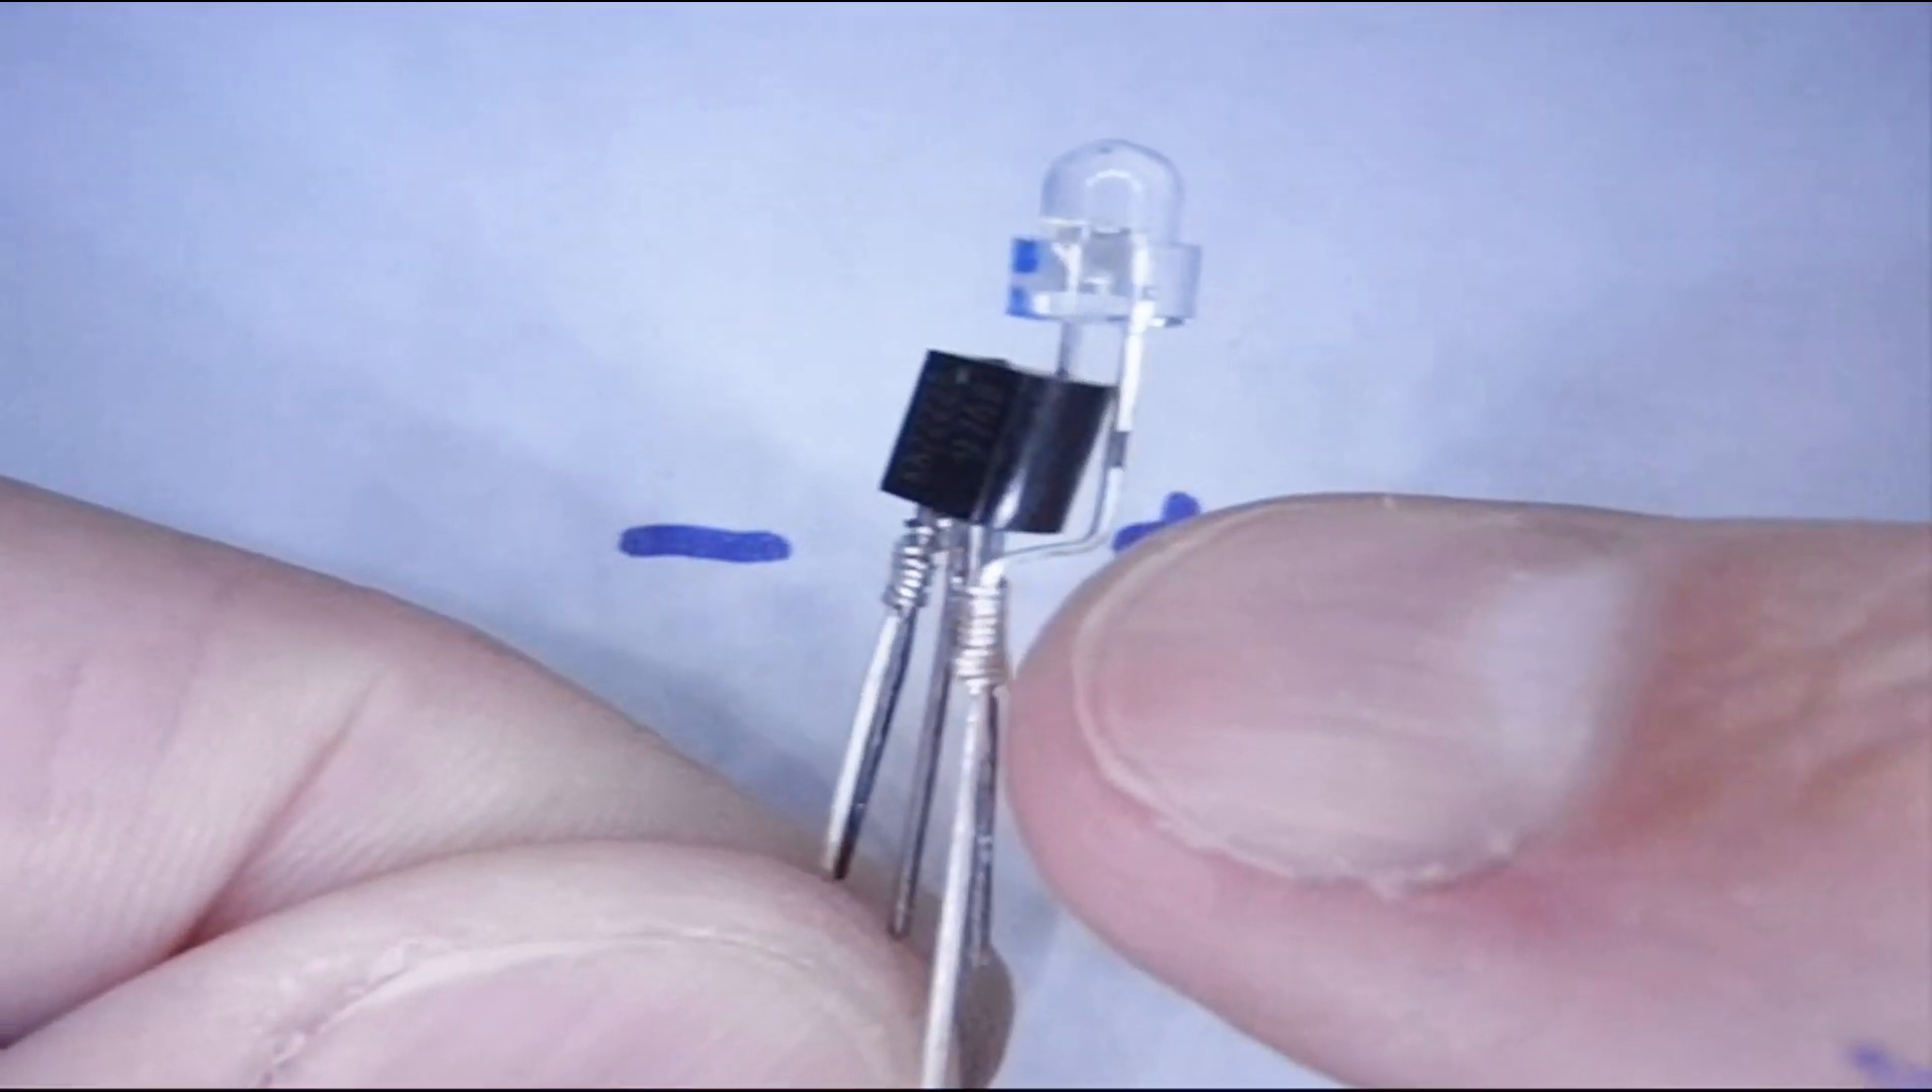I've wrapped the pieces together so that they don't come apart when I do some more soldering down here.